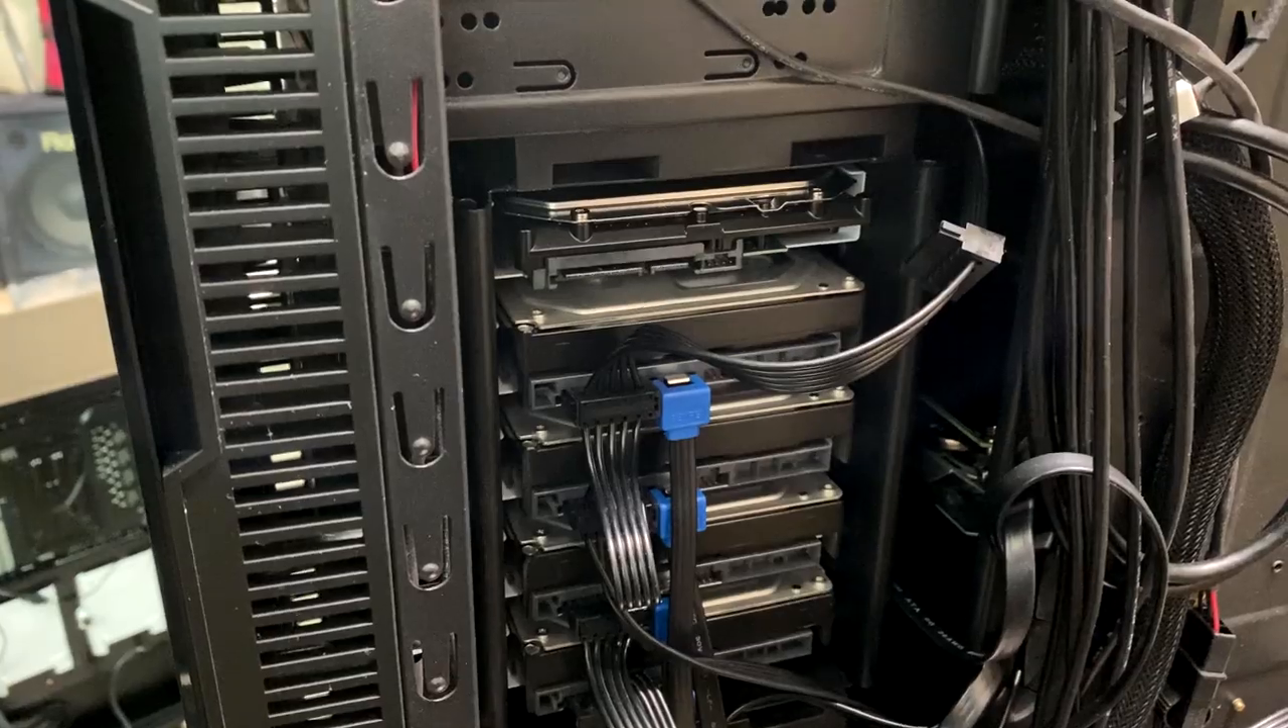You can see I got several drives. One of them's not hooked up.